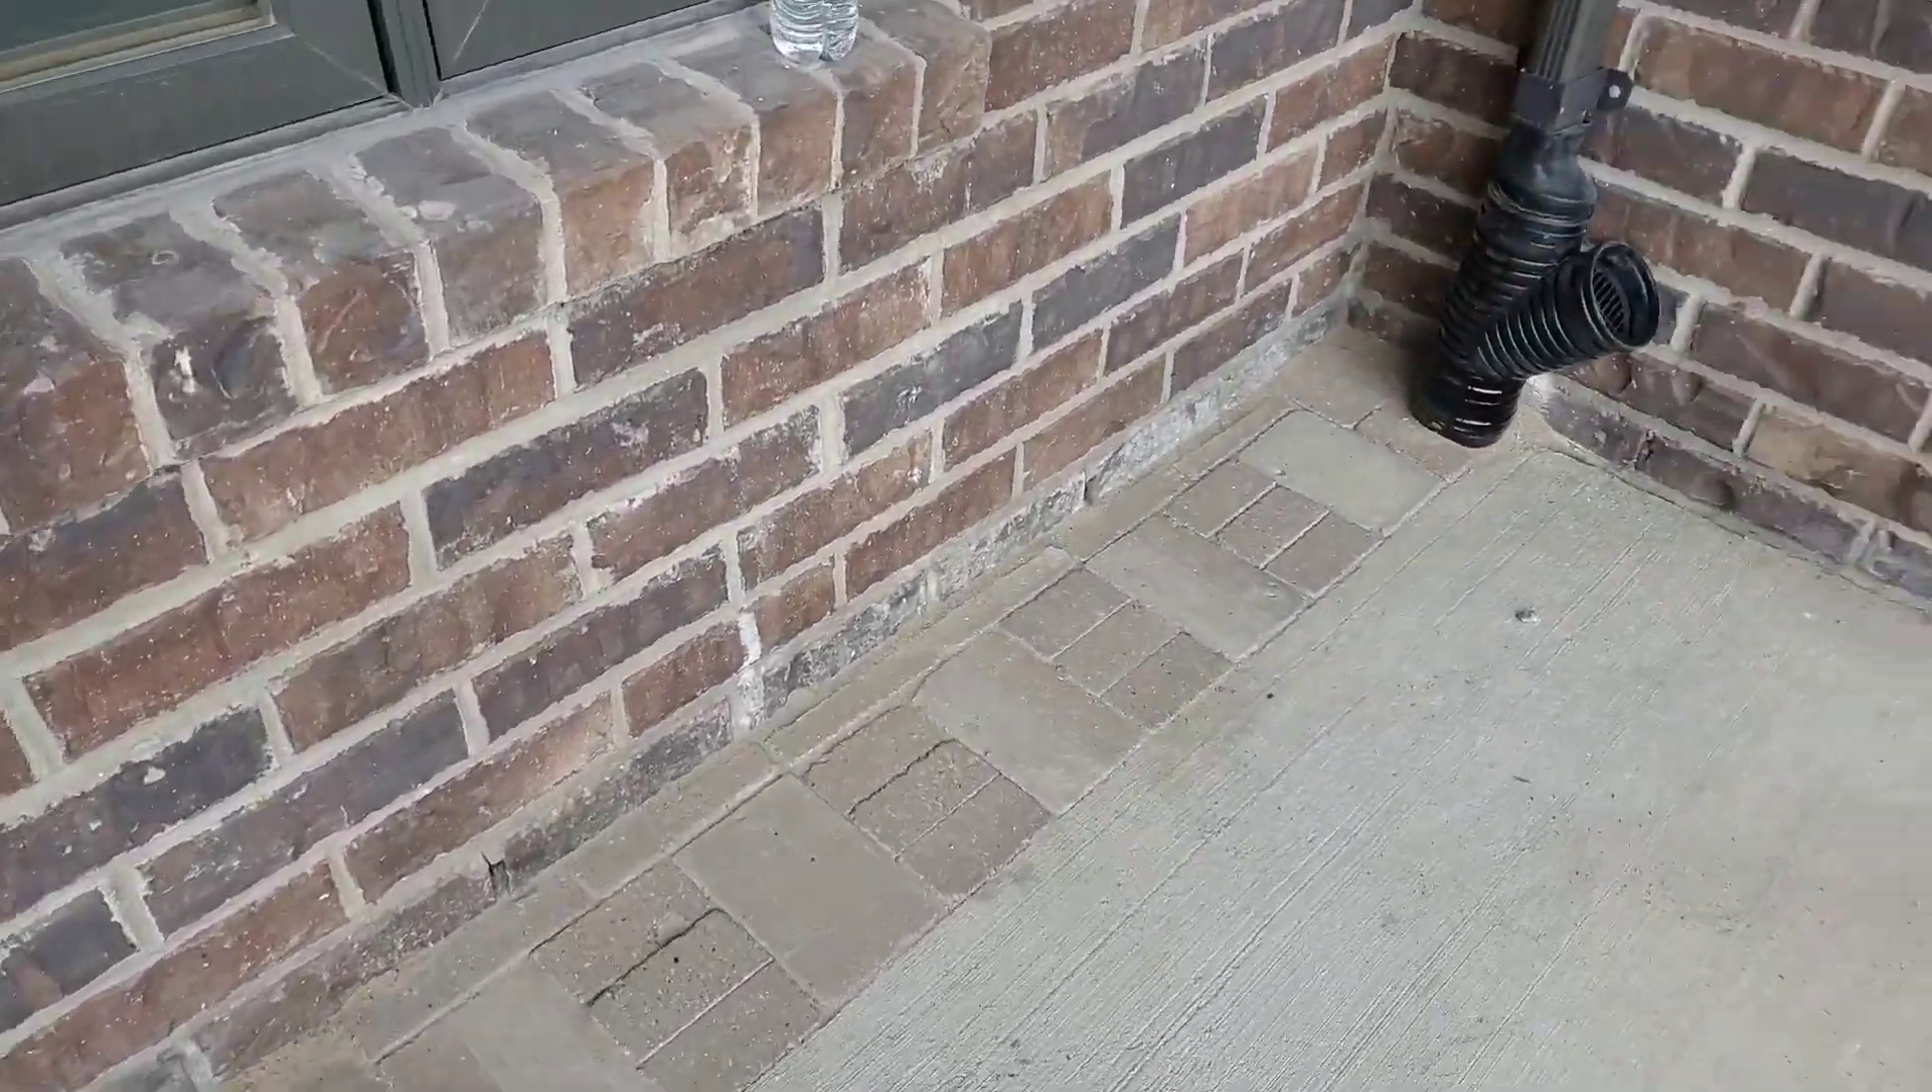You can see the brick pavers that we used to replace the slab of cement here that we cut out to get to that gutter drain.